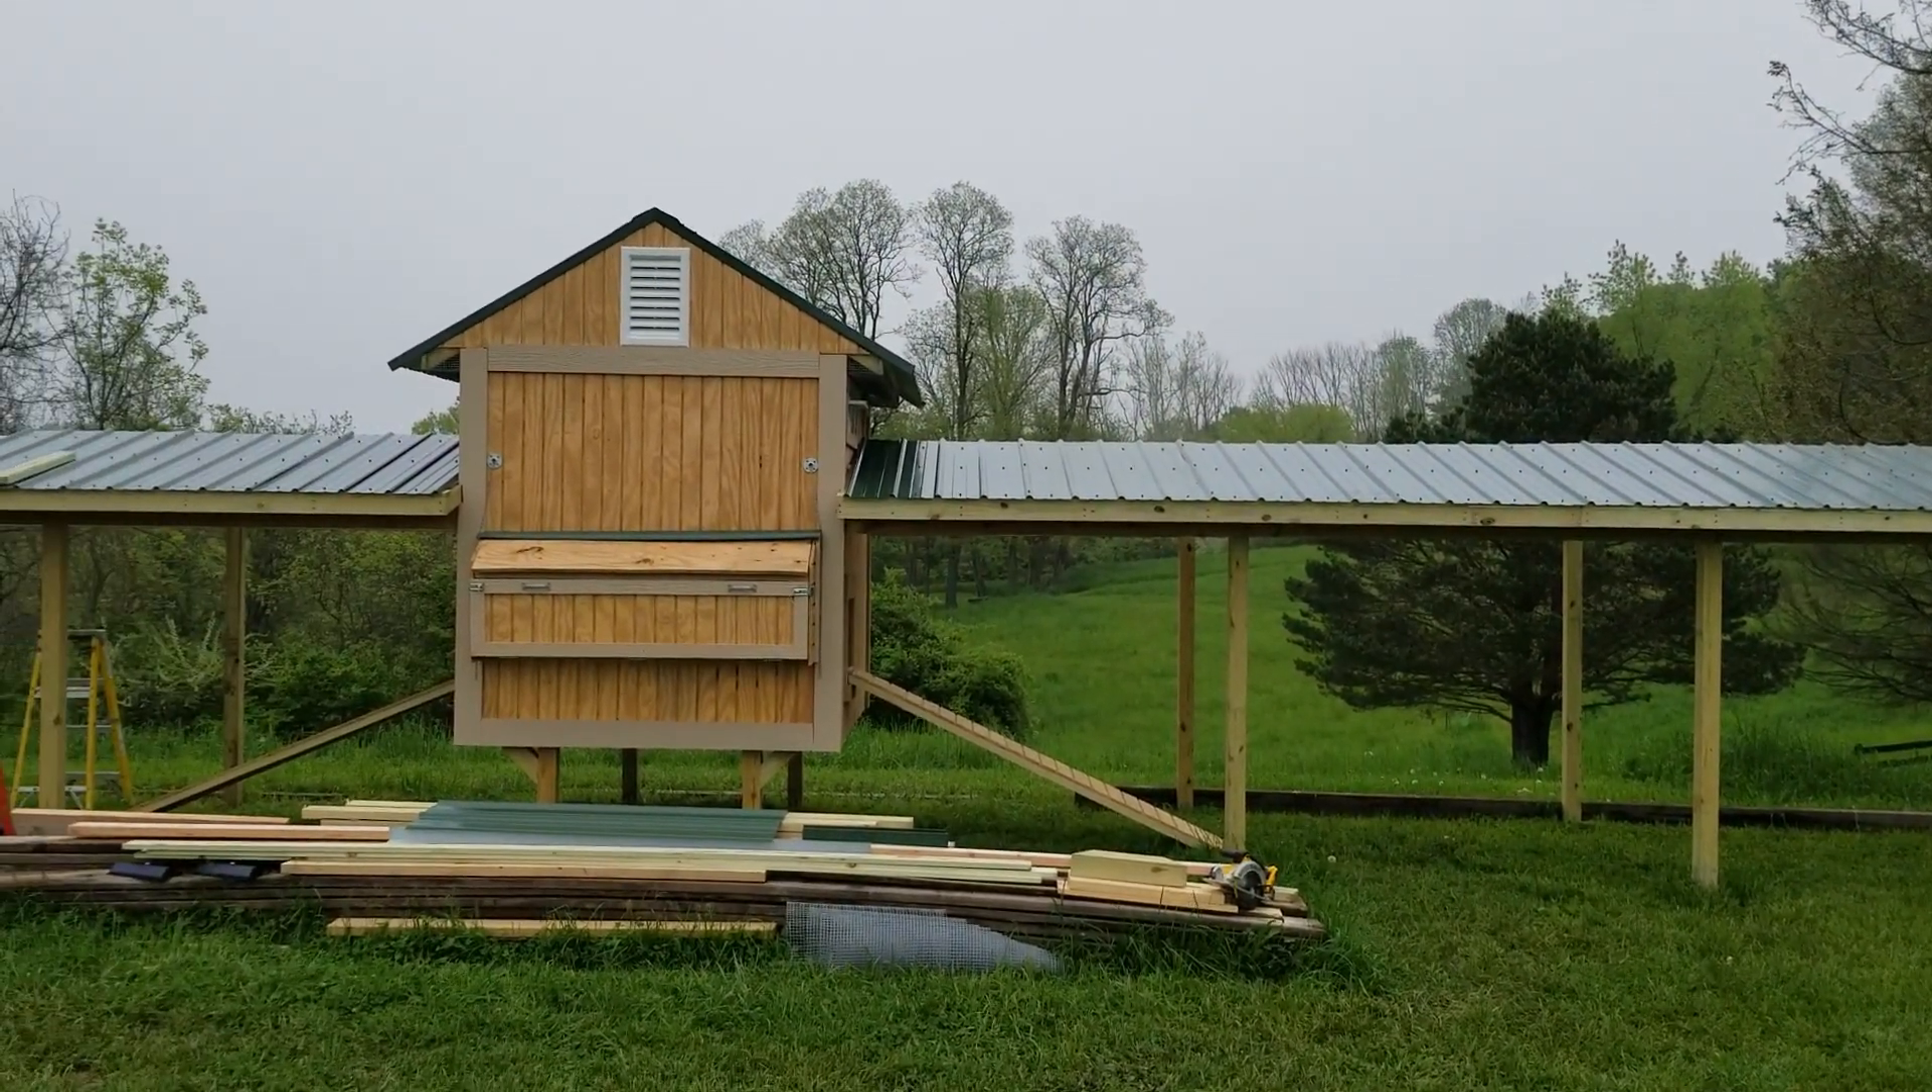I walked out of the house without my camera this morning, but we started putting the roof up over top of the run areas here on the front side.